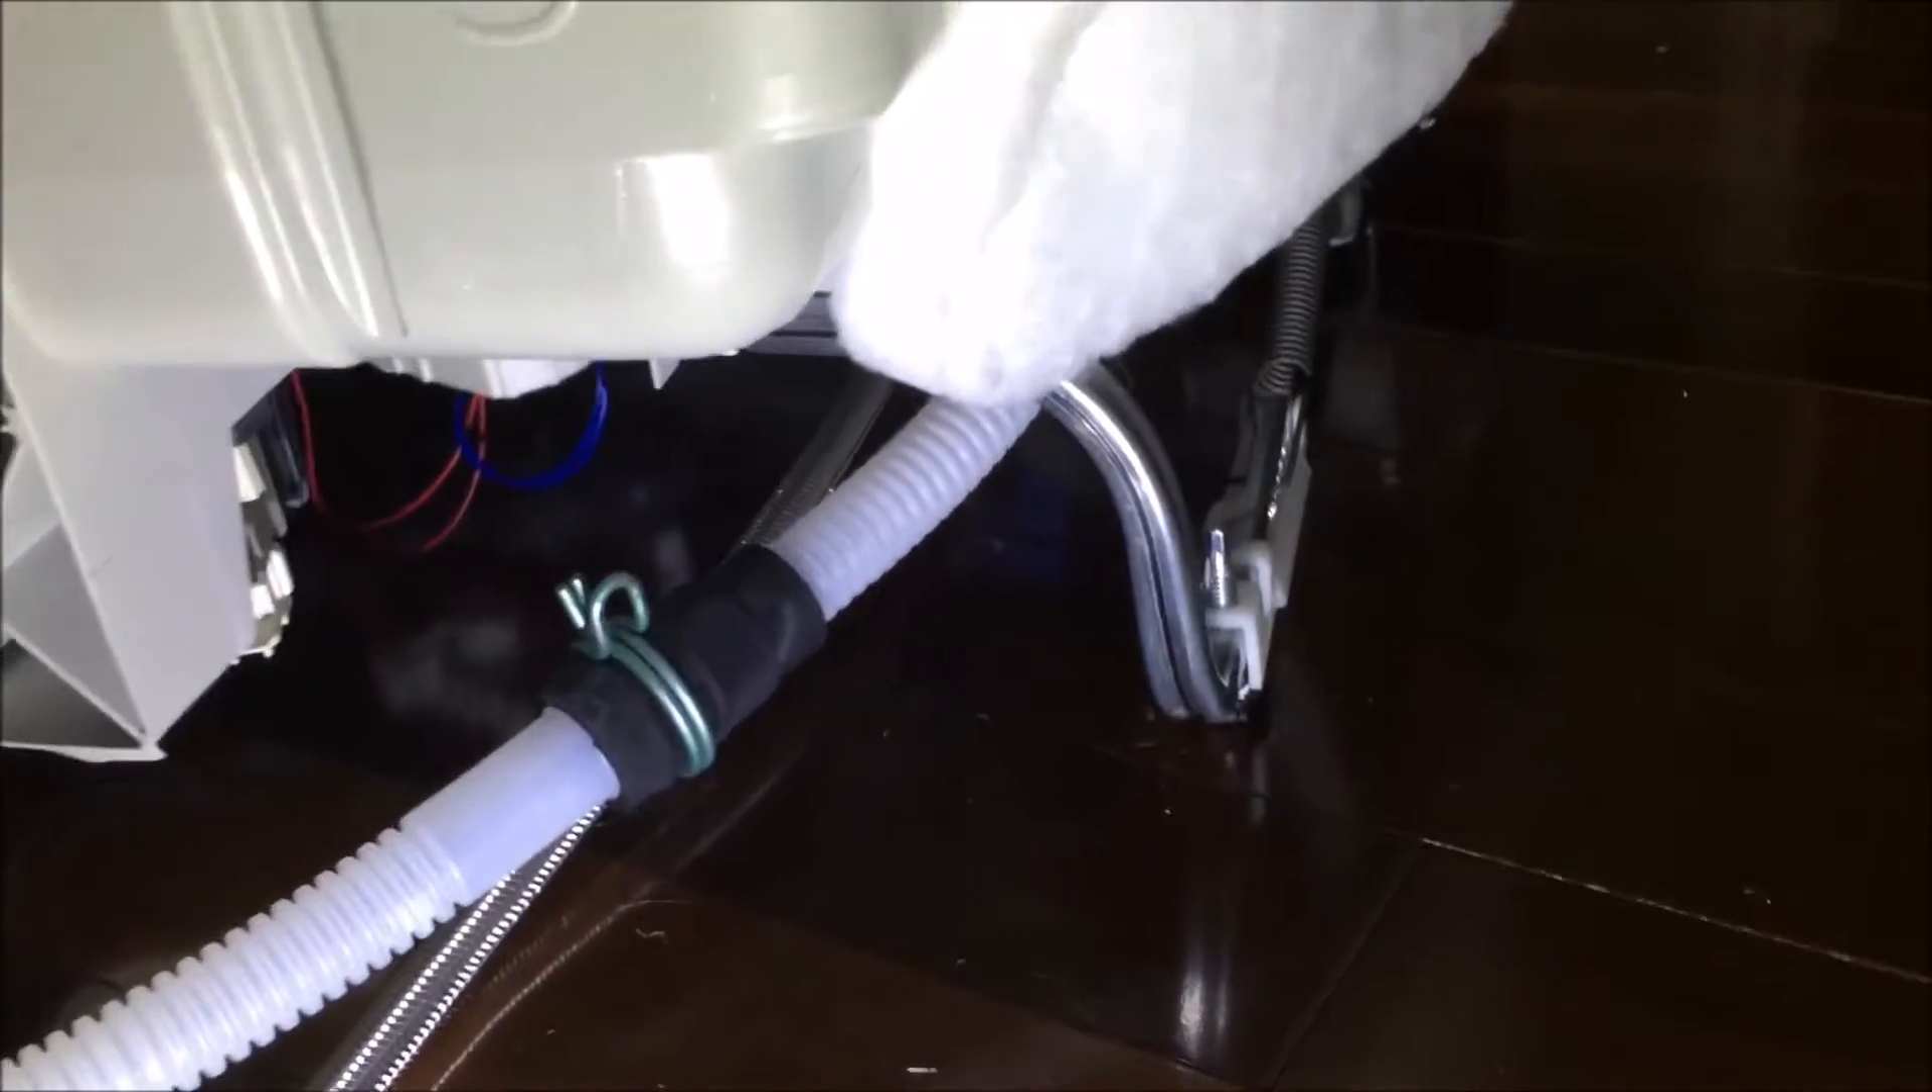So what he just did is he connected that drain hose to the bit of drain pipe that was underneath there and he just applied that little clamp, tighten that up.